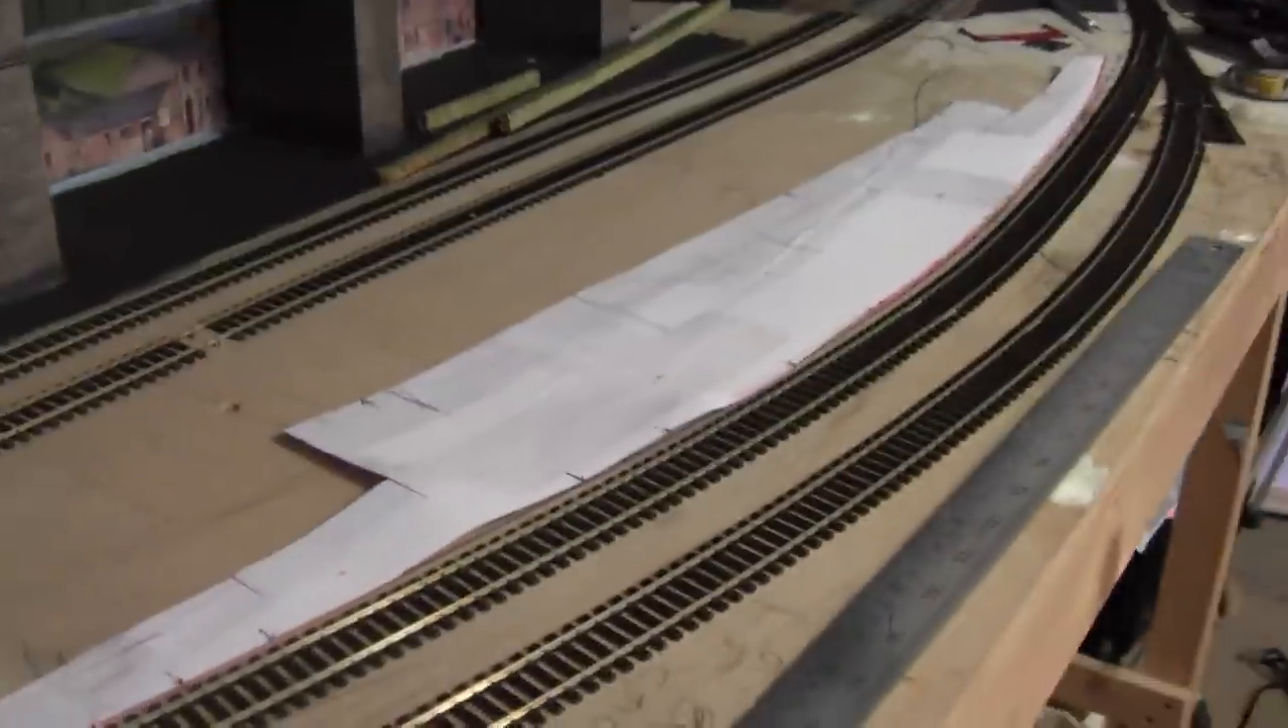Roughly the template lines up reasonably well.